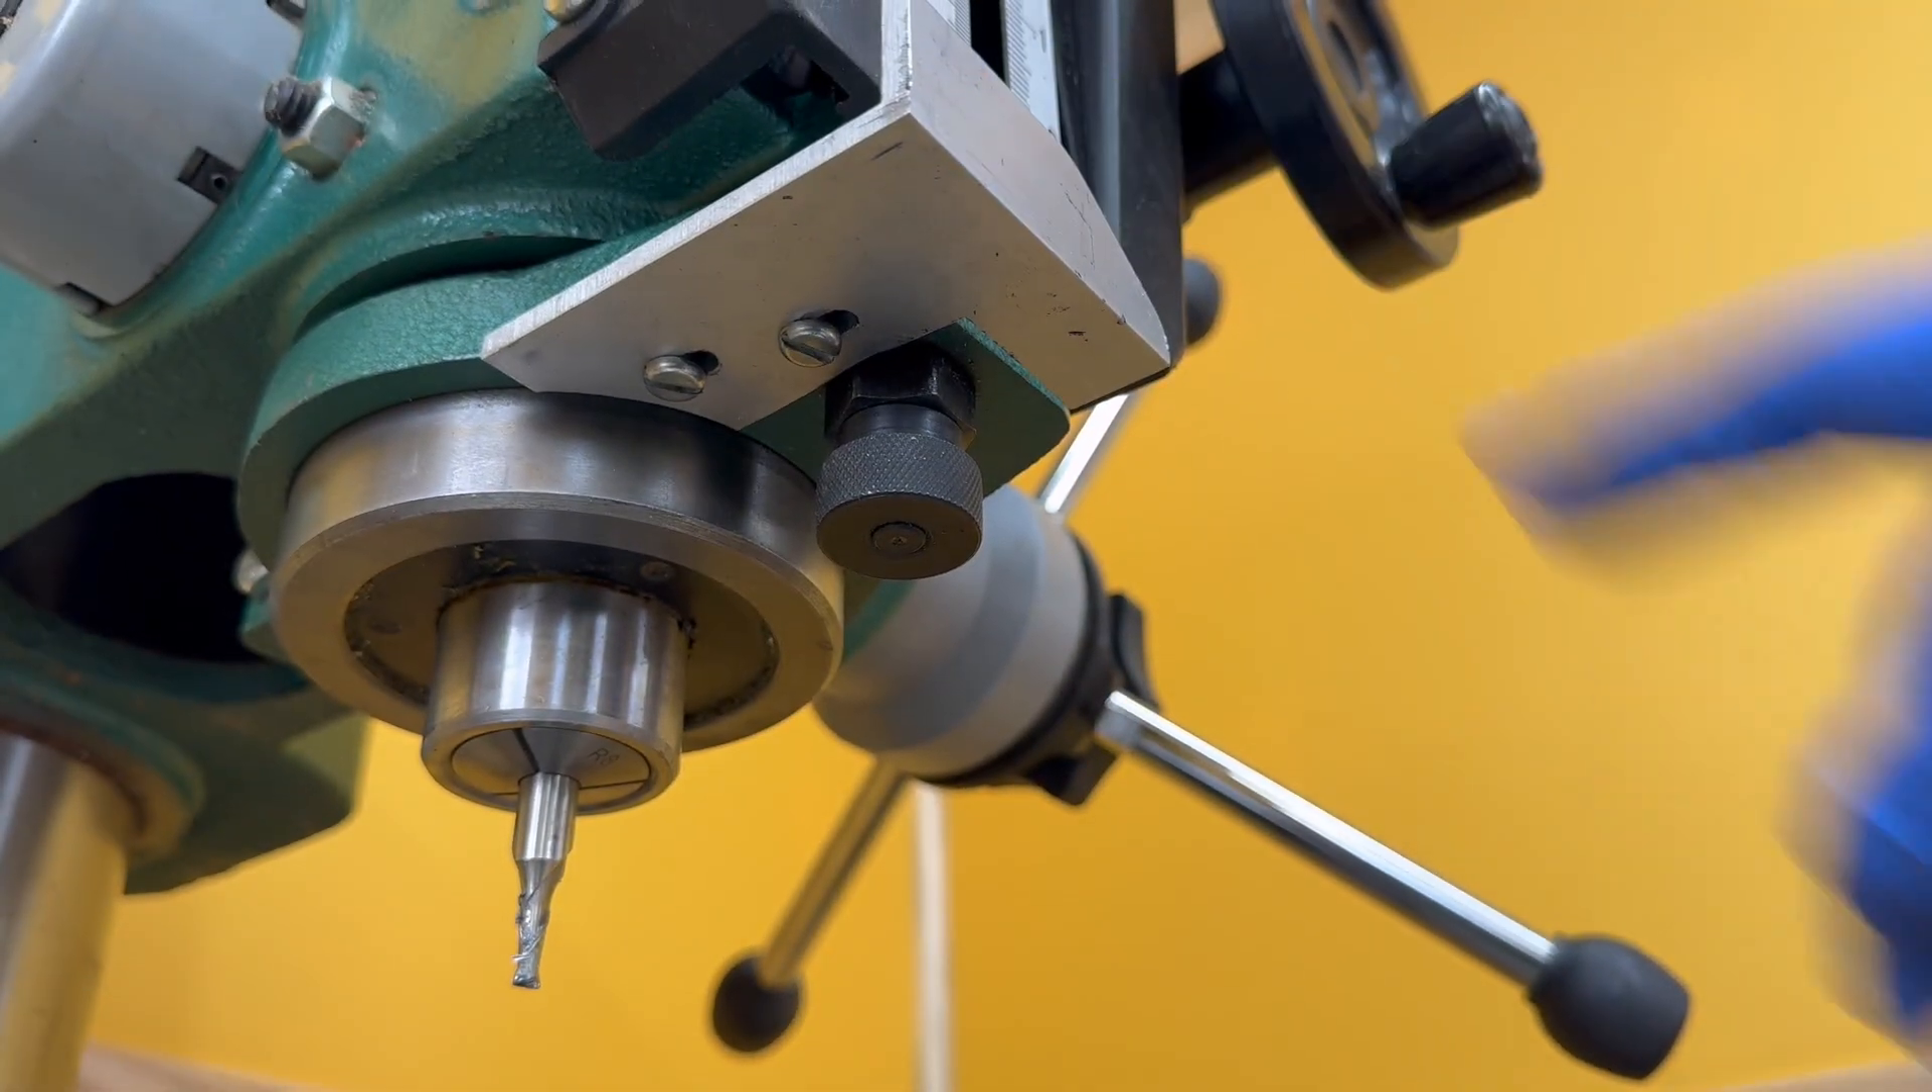I sort of traced around working parts and so on, roughly cut them out and I tapped and drilled this collar and mounted this bracket to the underside of it.